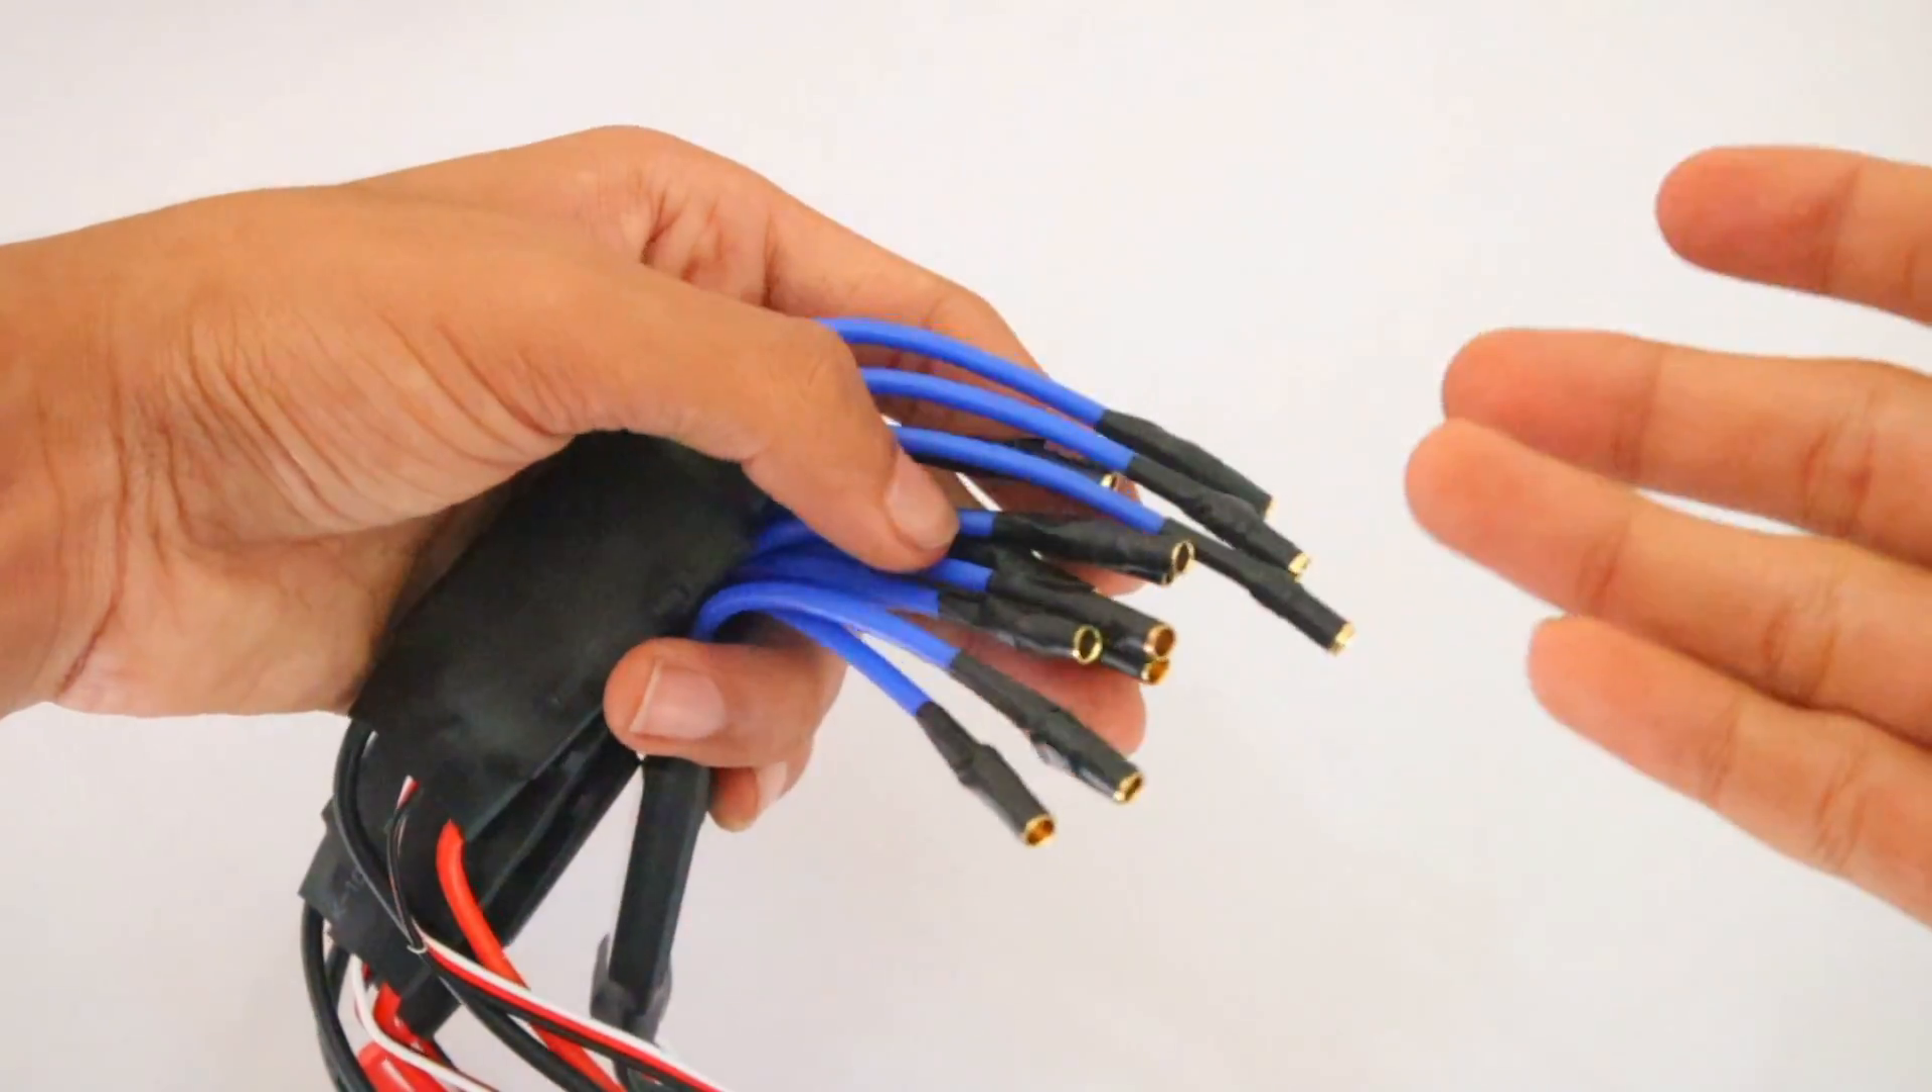So I have put the insulation tape. It's not the best but it works.